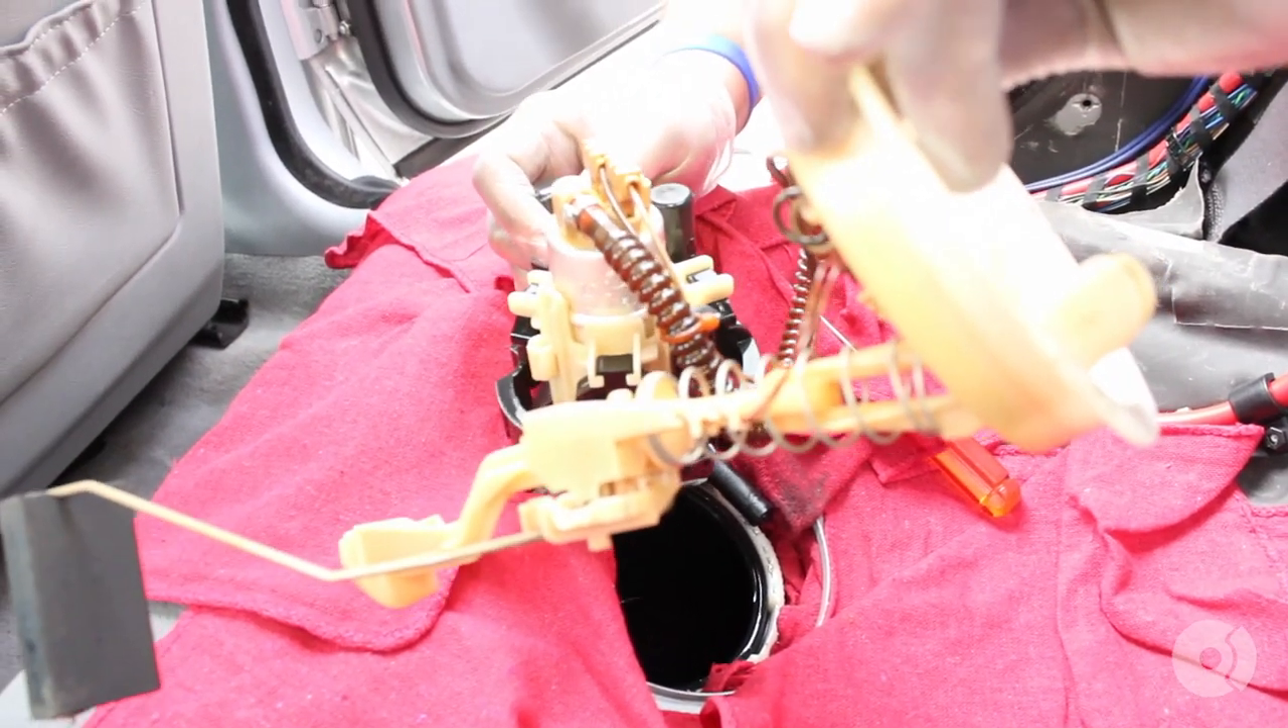All right, so here's the whole fuel pump out of the car.